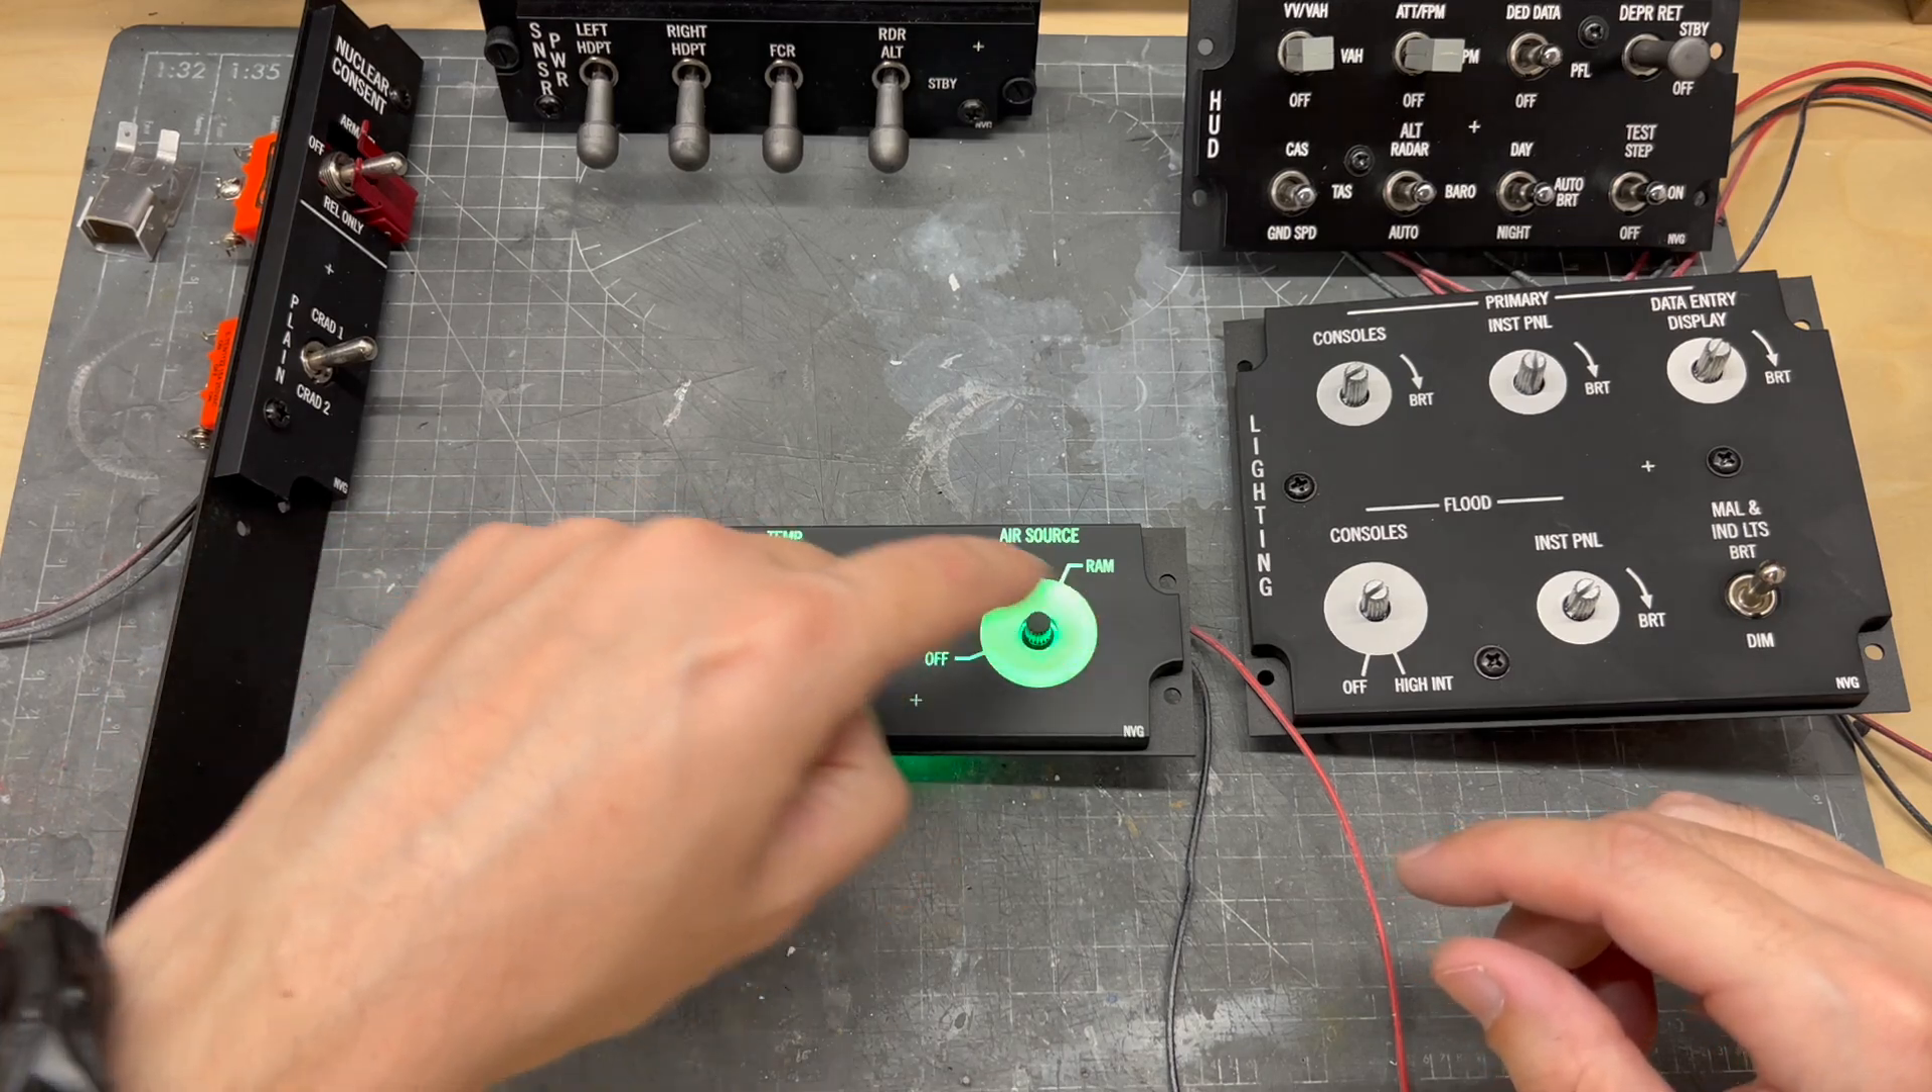Of course this is still missing the knobs that goes on top of all the potentiometers here.